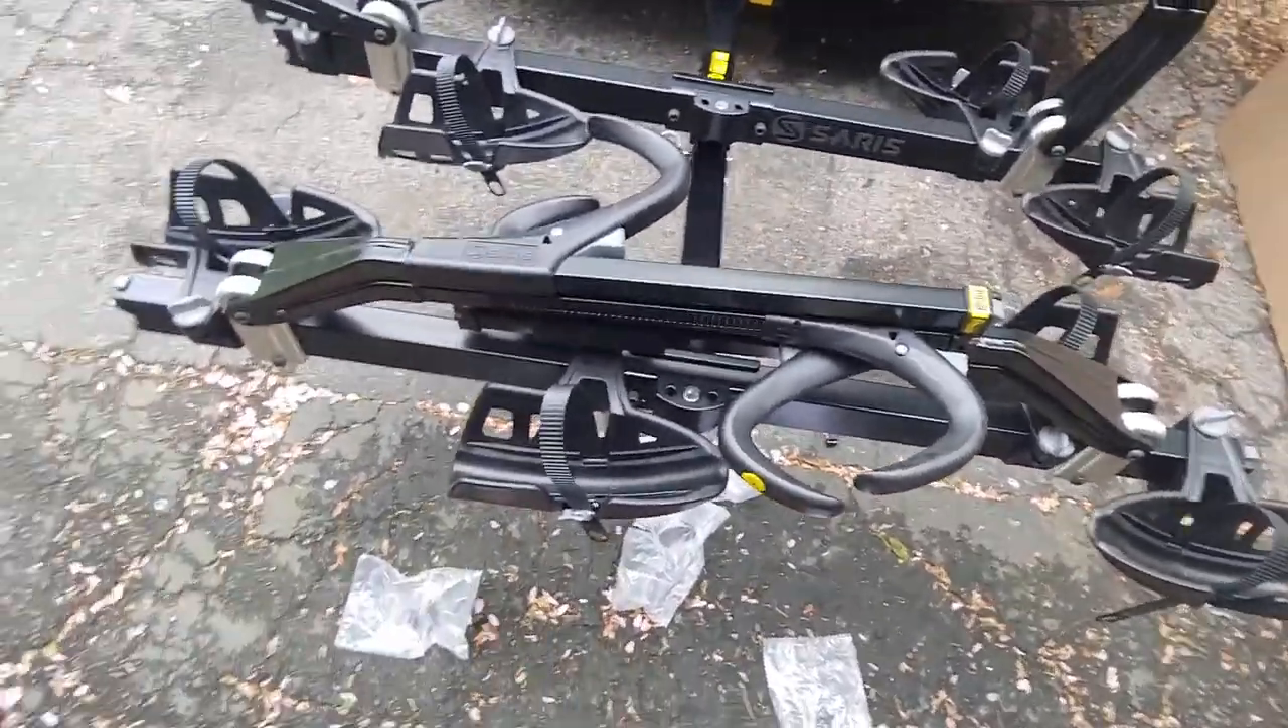You're all set. So now you've got all your cradles set up.